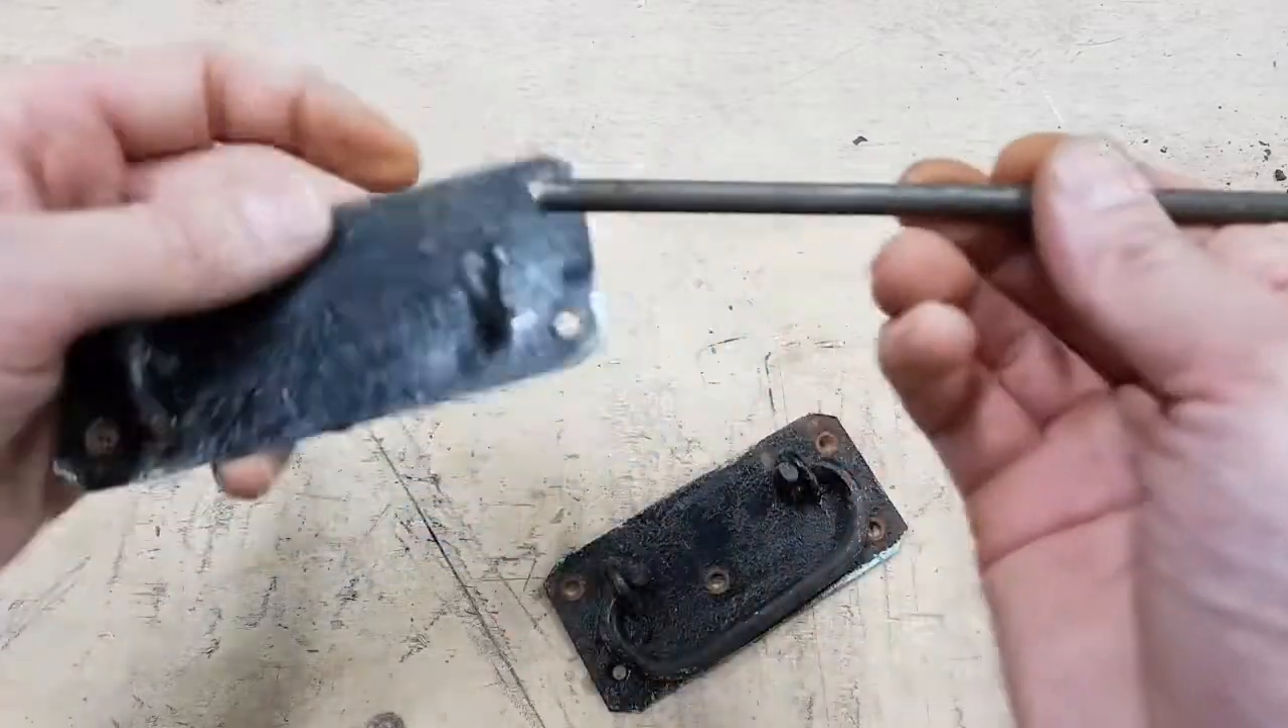Unfortunately the rod is missing from this plate here so I've got a six mil rod which I plan to bend and make a handle out of this.